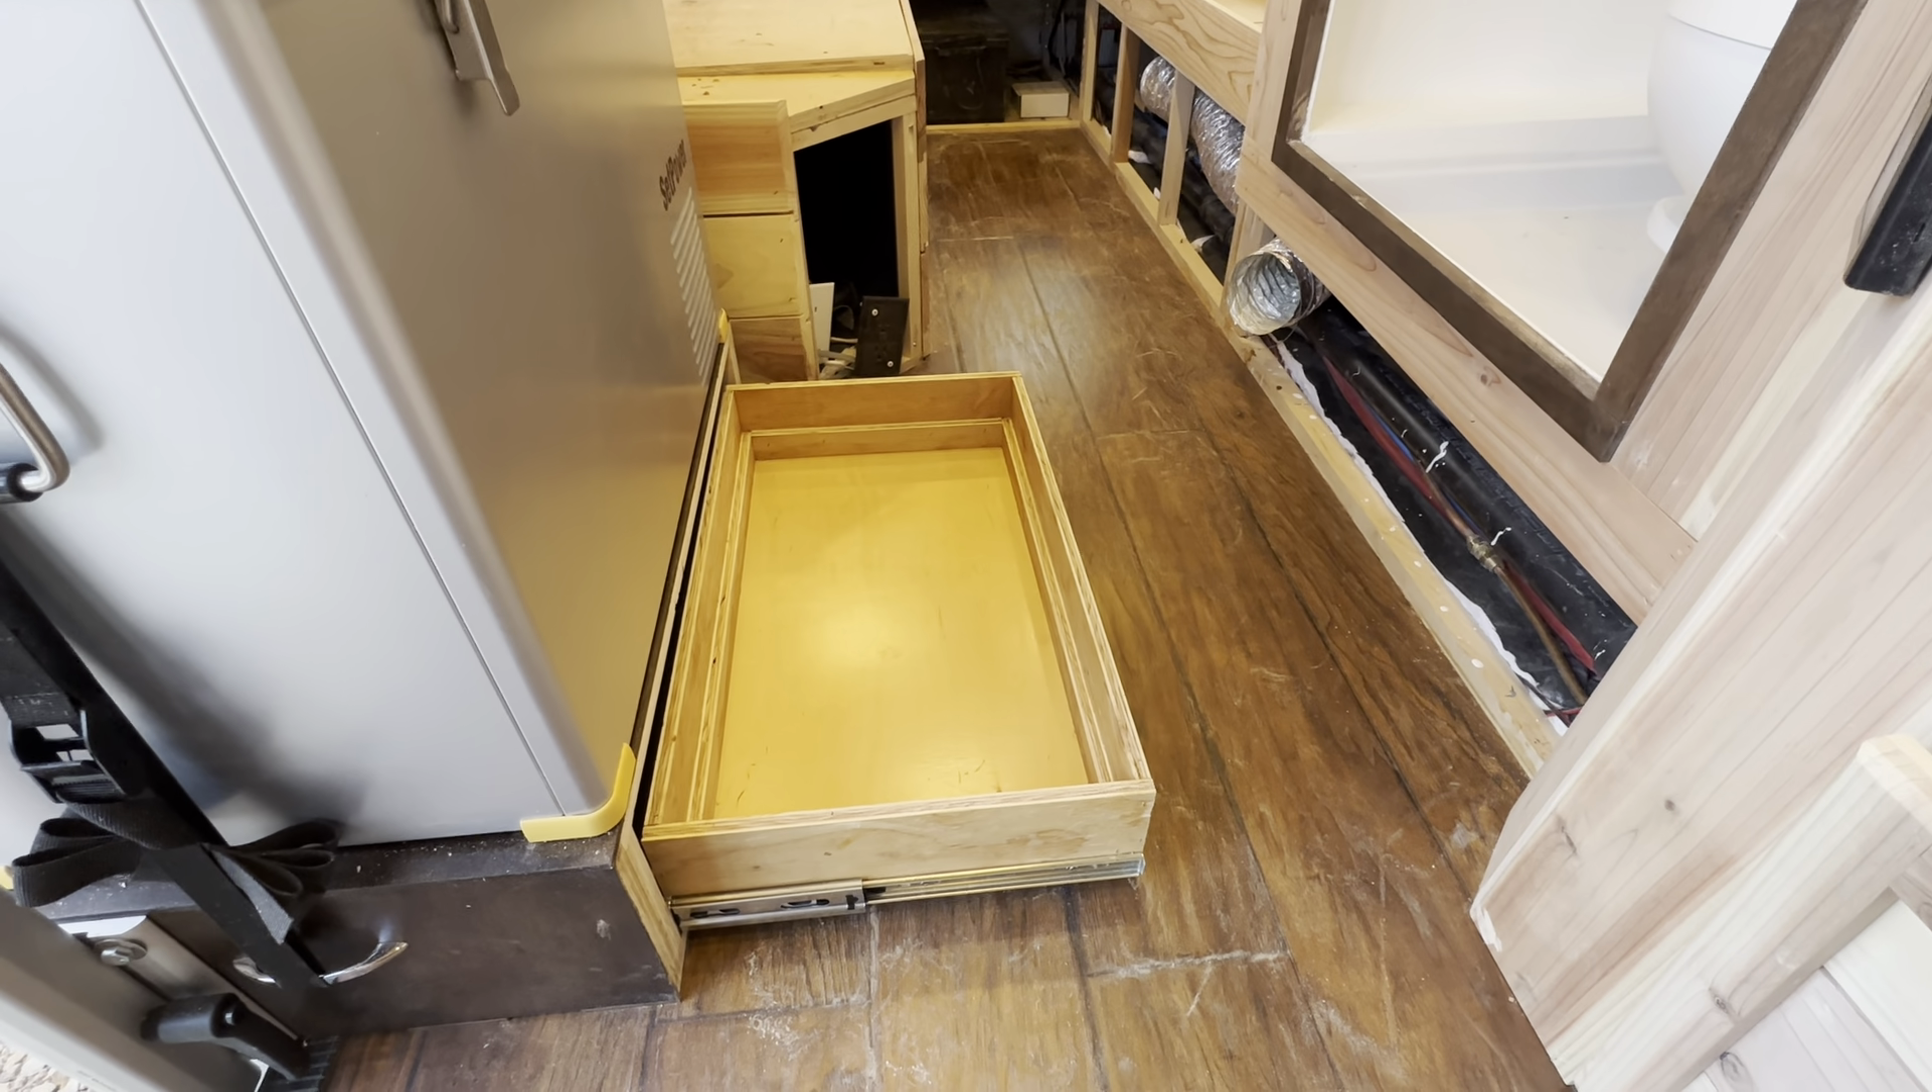There's a drawer down here of course i got to put a drawer front.